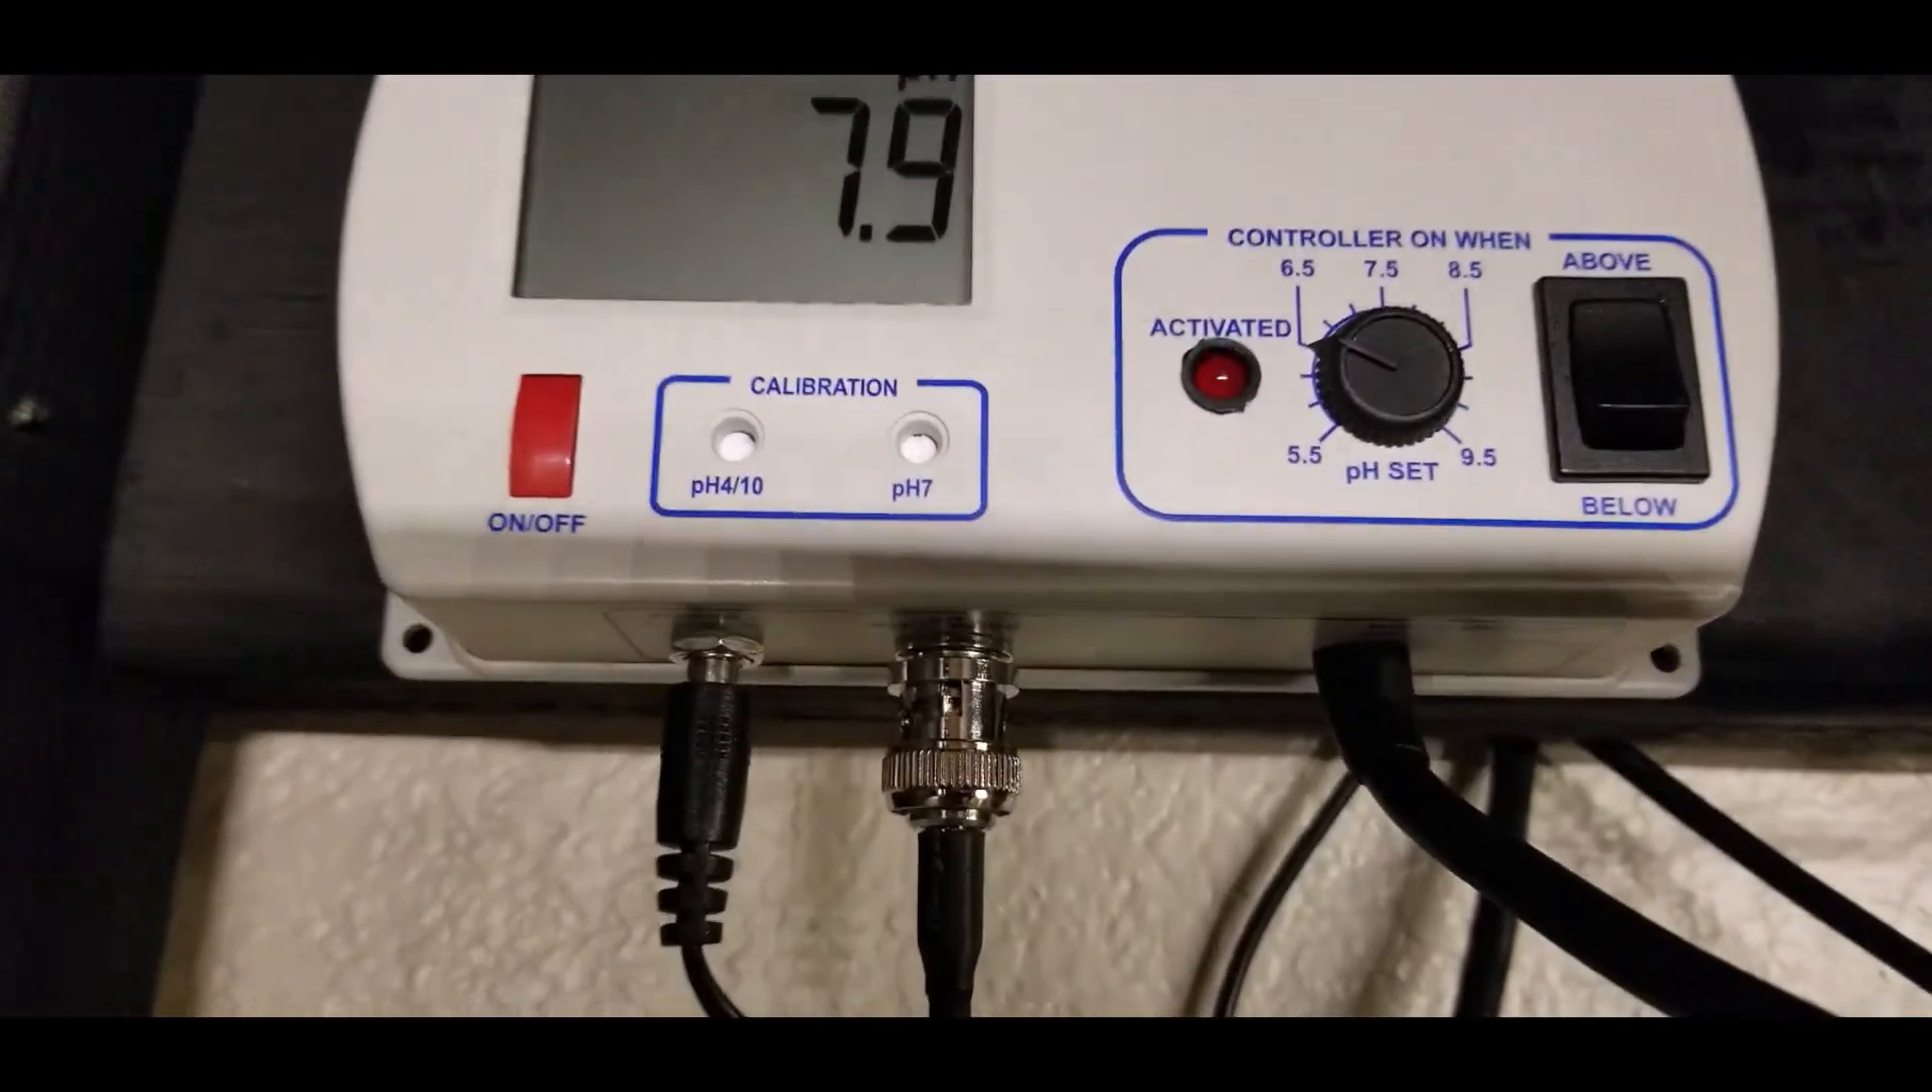PH monitor is installed and running currently showing 7 .9 on the tank.